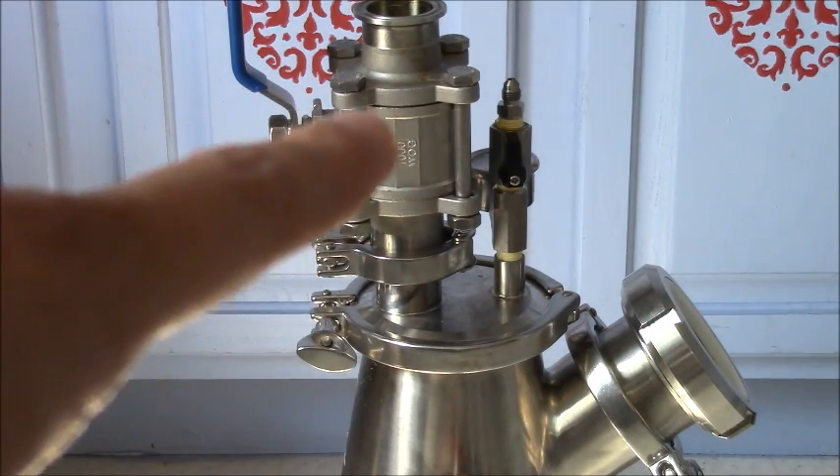As you can see, I added a ball valve.